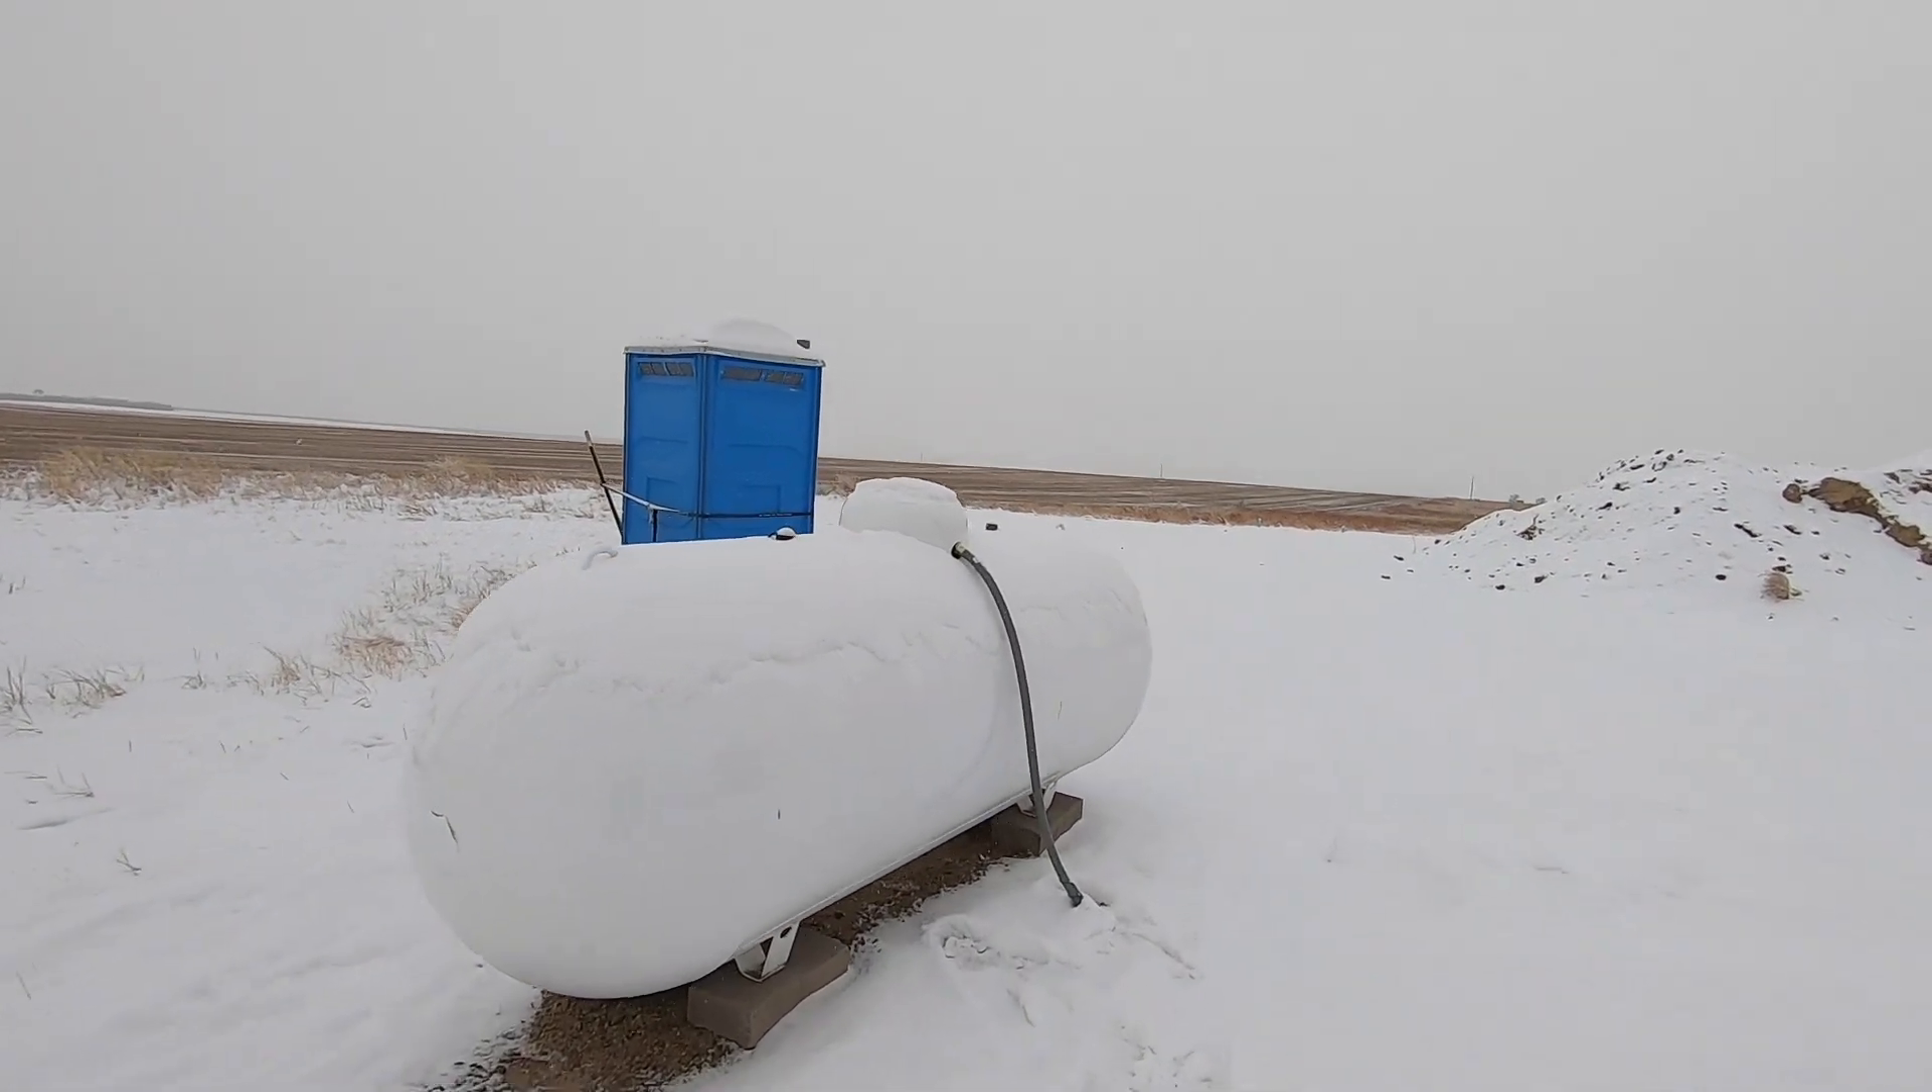Over here we got our propane tank in. It's filled. We got the lines run.